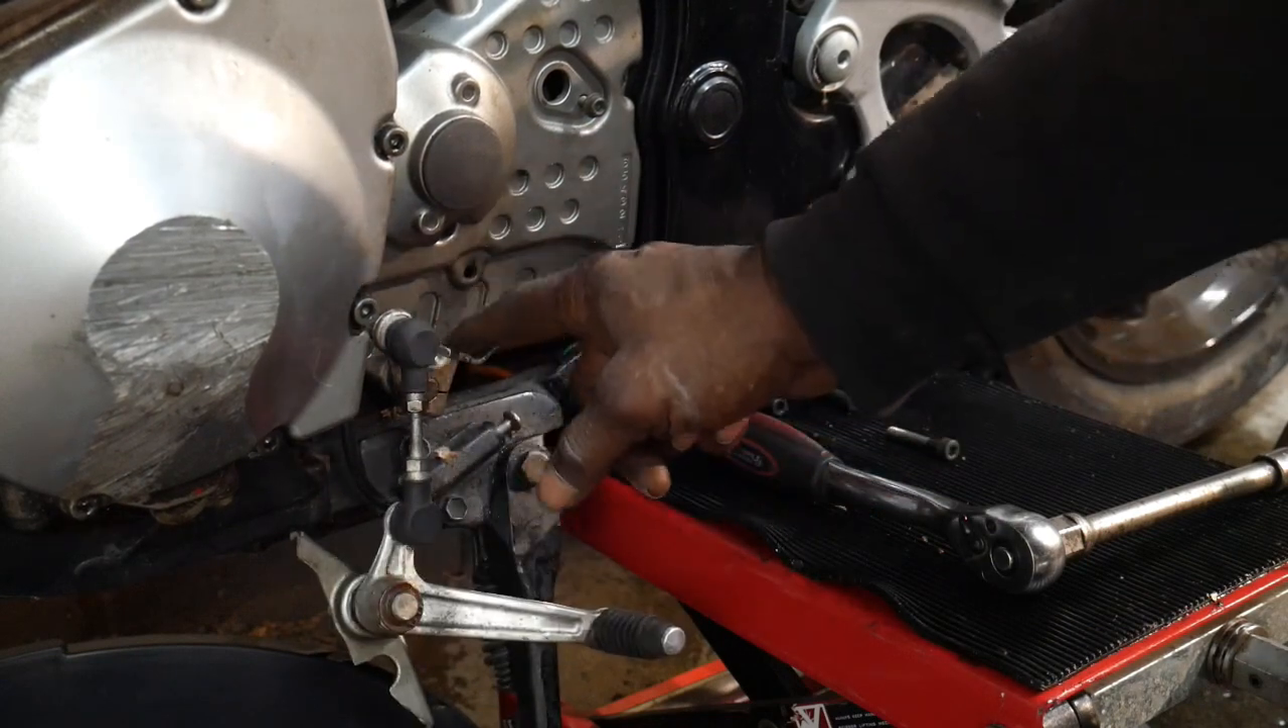Now, I'm going to stop right here because I forgot I need to take the gear shifter off.